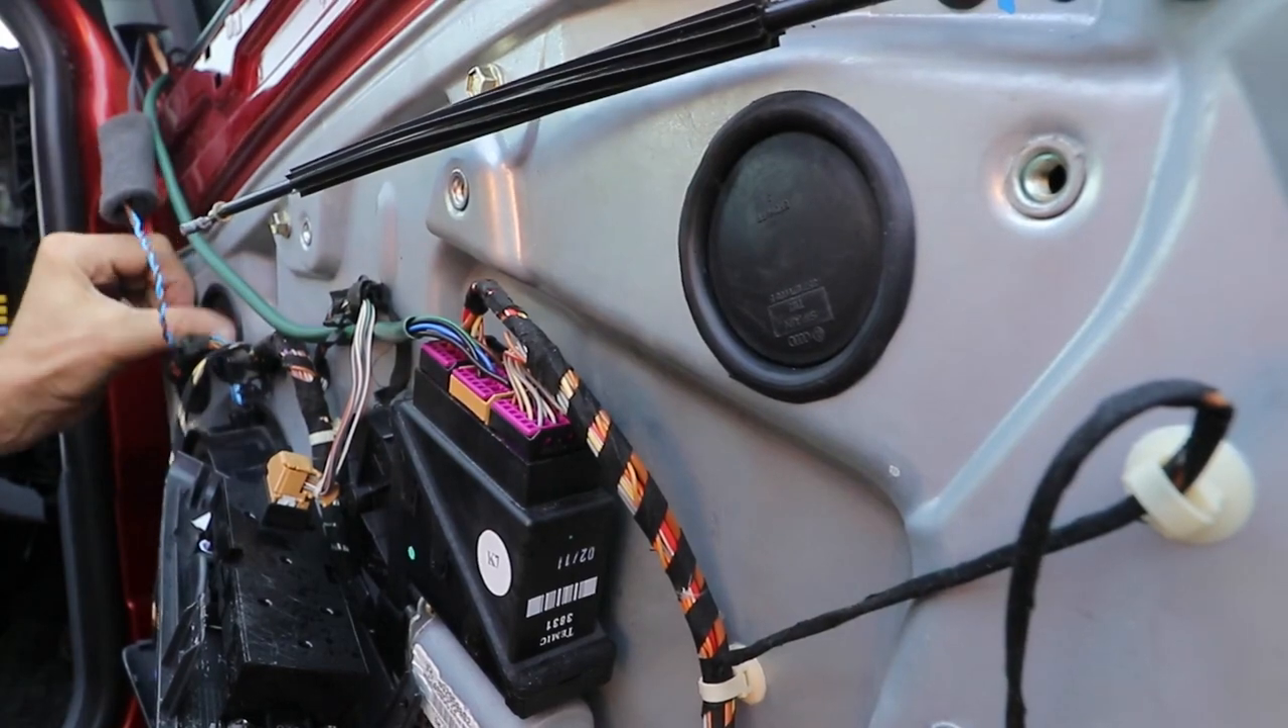All we've got to do is put the inner panel back.